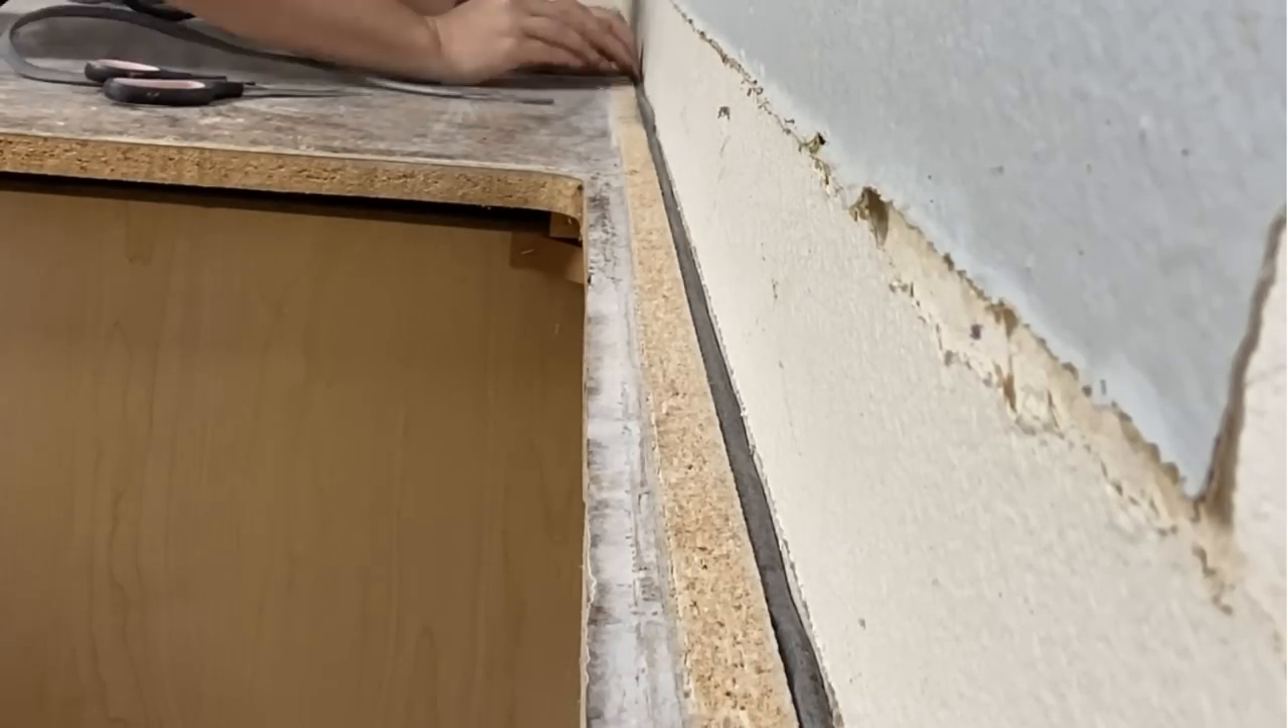Next, I was left with this little gap behind the cabinet where I had cut off the backsplash.